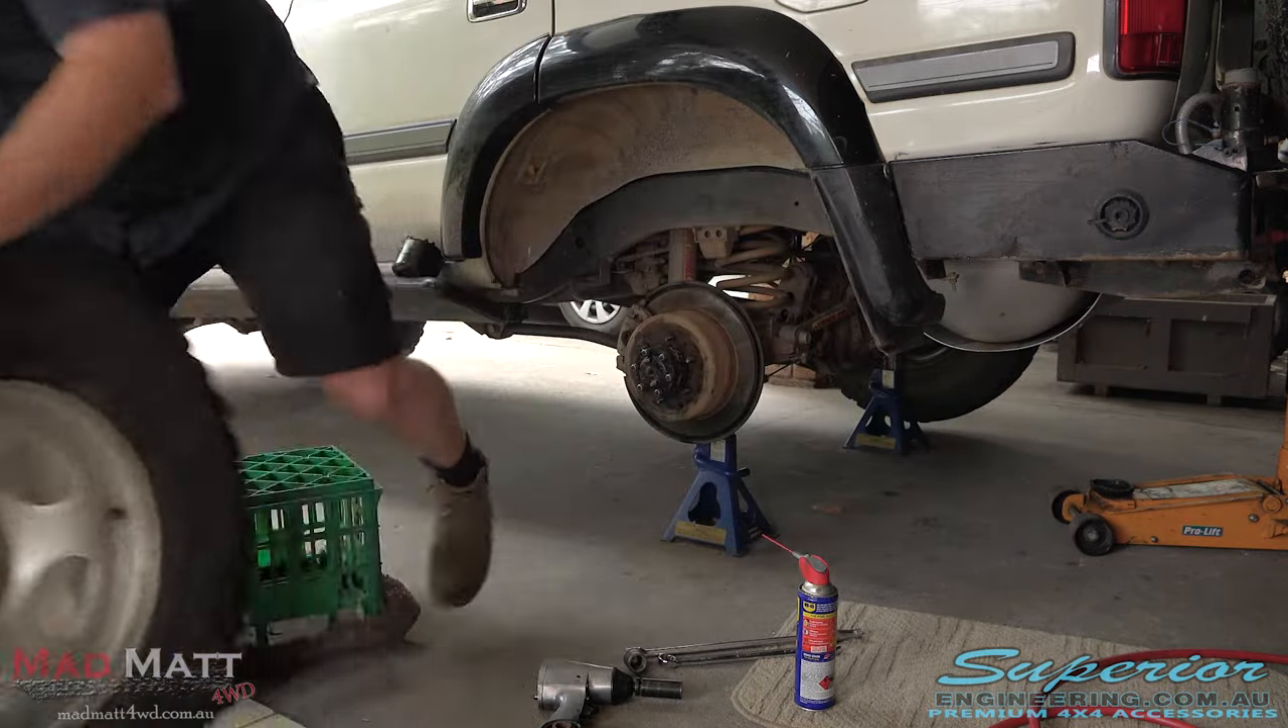So the vehicle's up on safety stands. We've got the wheels off.